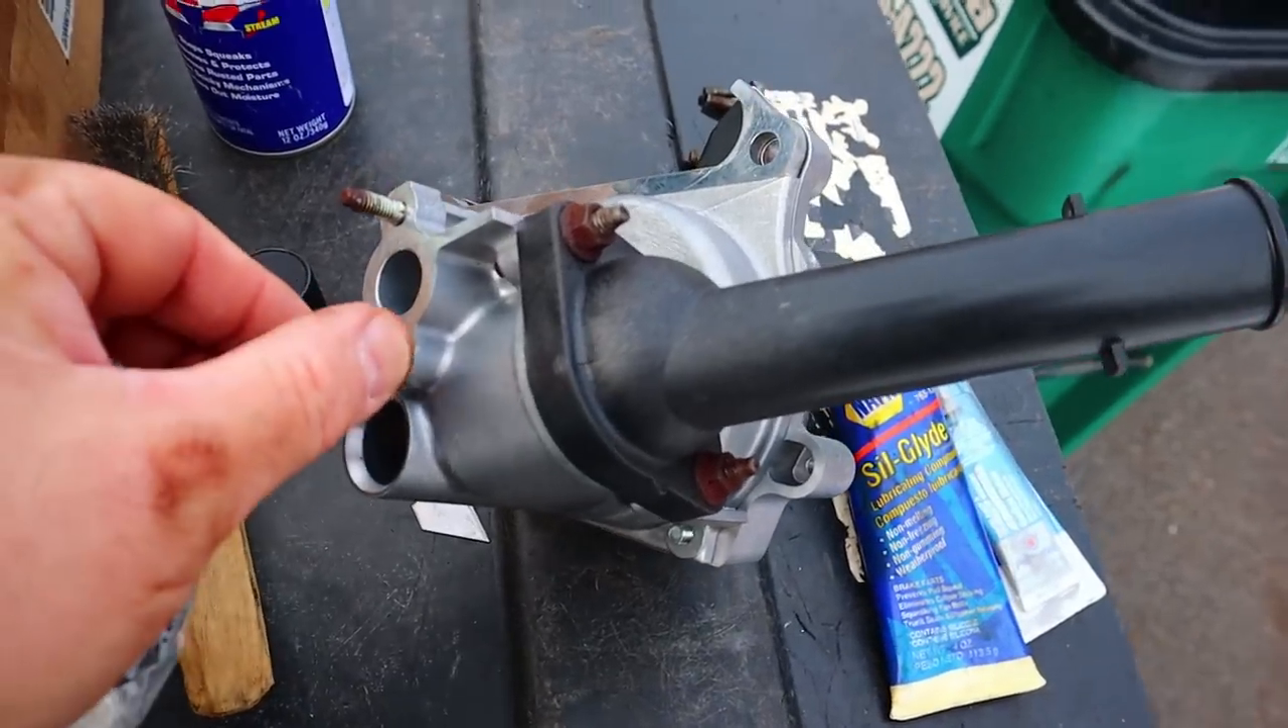I've assembled the pump. These studs went in pretty easily. Cleaned and spritzed the threads.